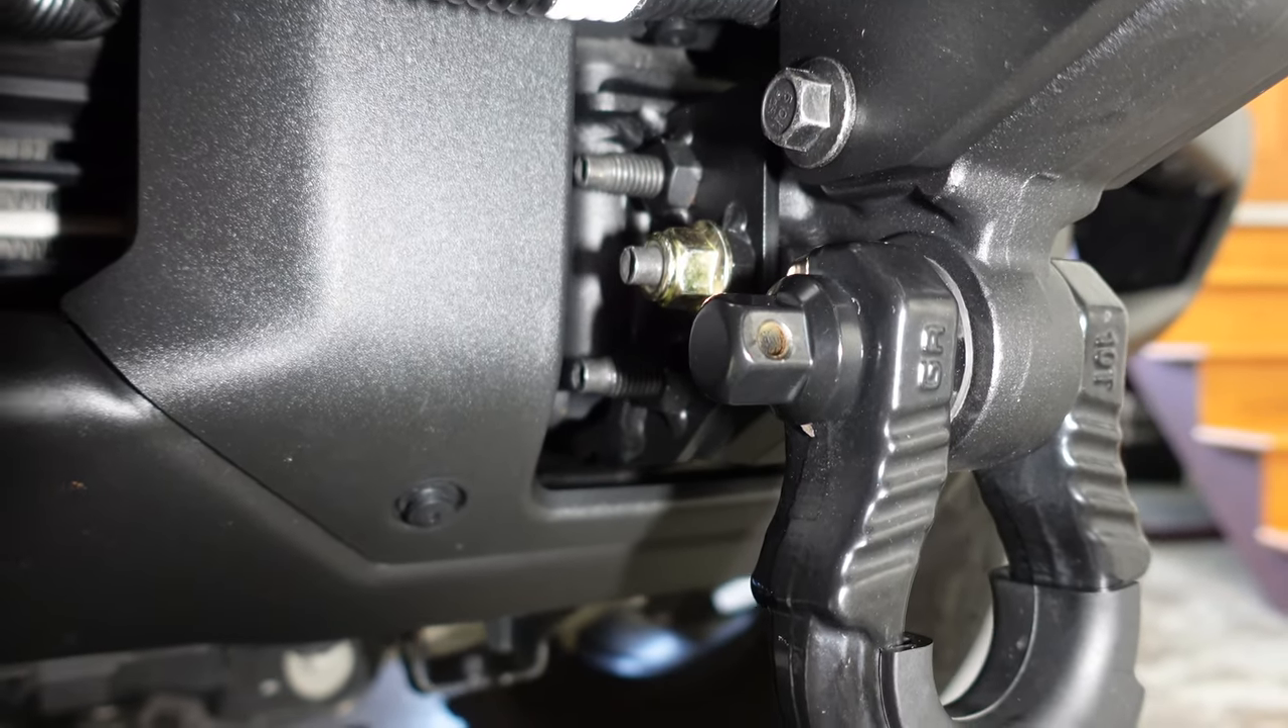But I happen to have a couple of the right size metric nuts, and that's the yellow zinc nut. We just spun a nut on there and tightened it up to act as a lock nut.